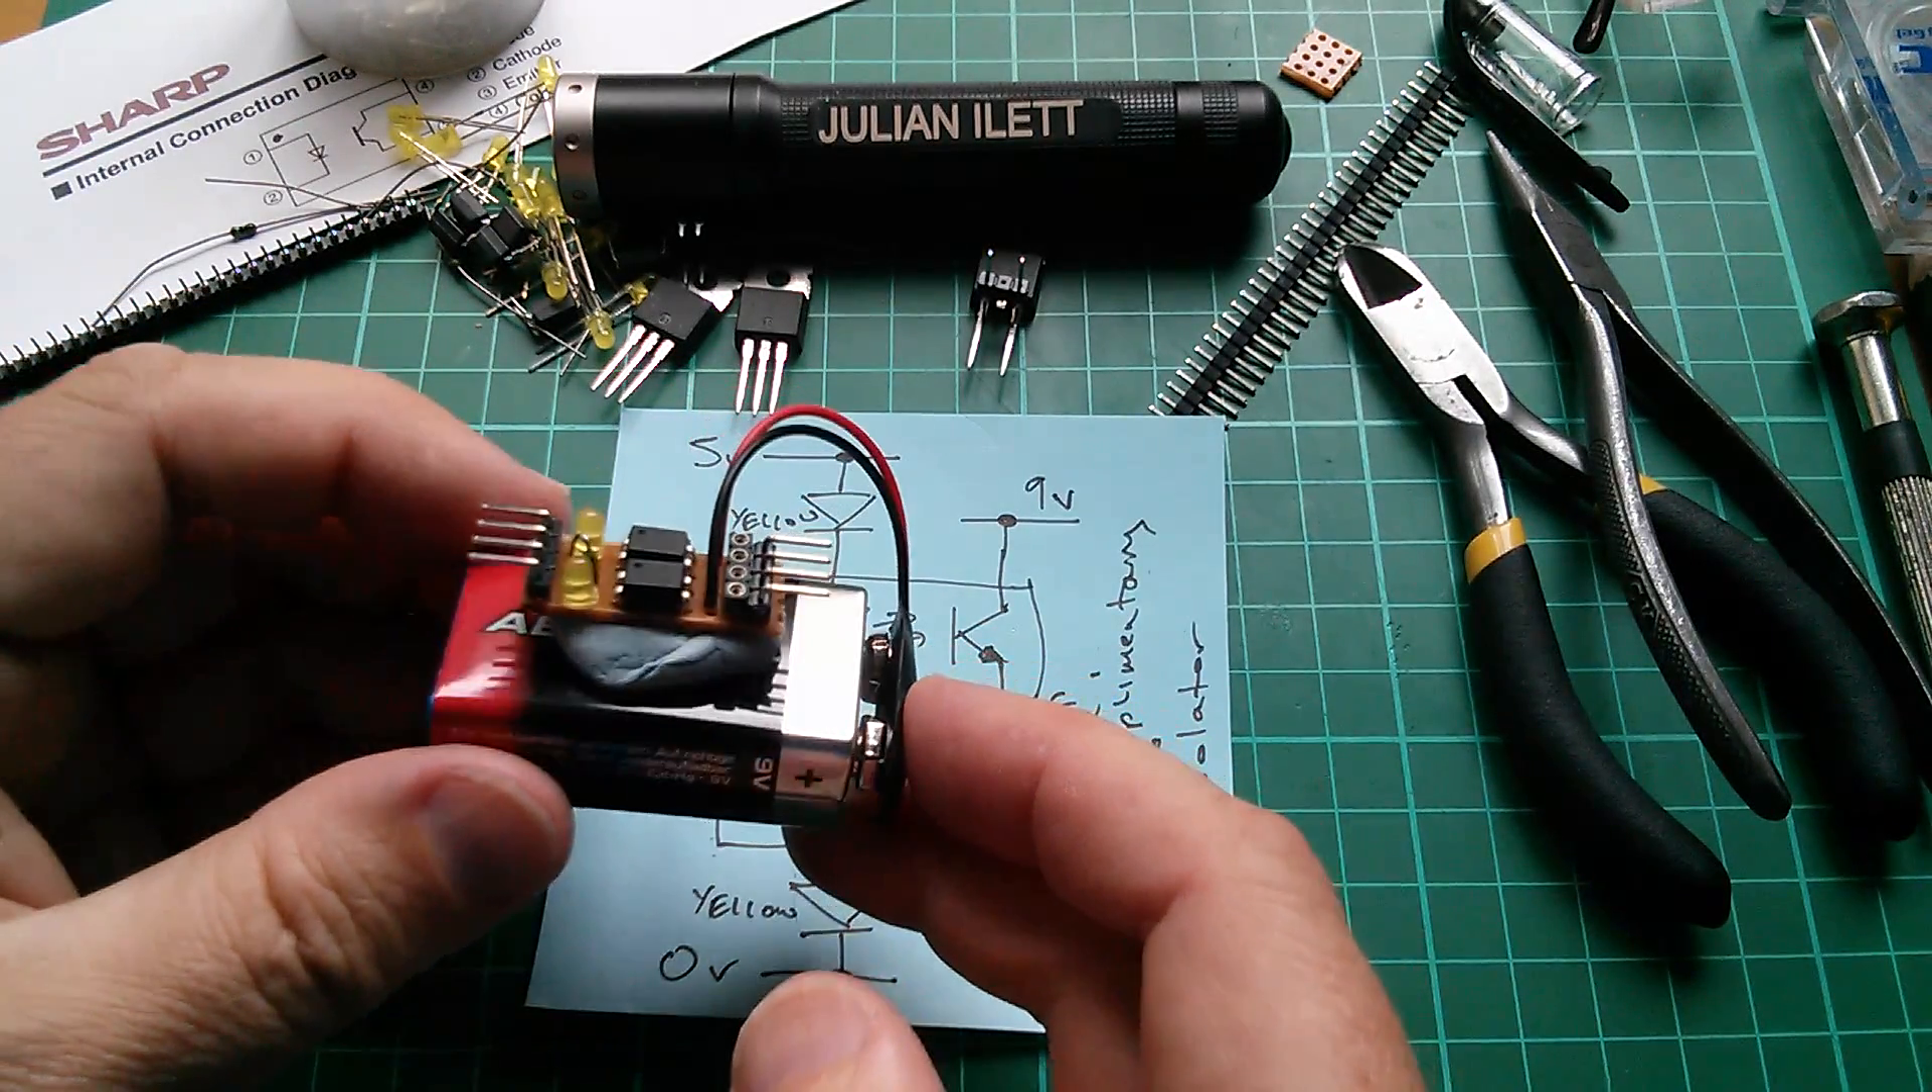So now I can hook up the output side of the decoy and see what sort of waveforms we get on the scope. Right, I've attached the decoy to the top of this battery.